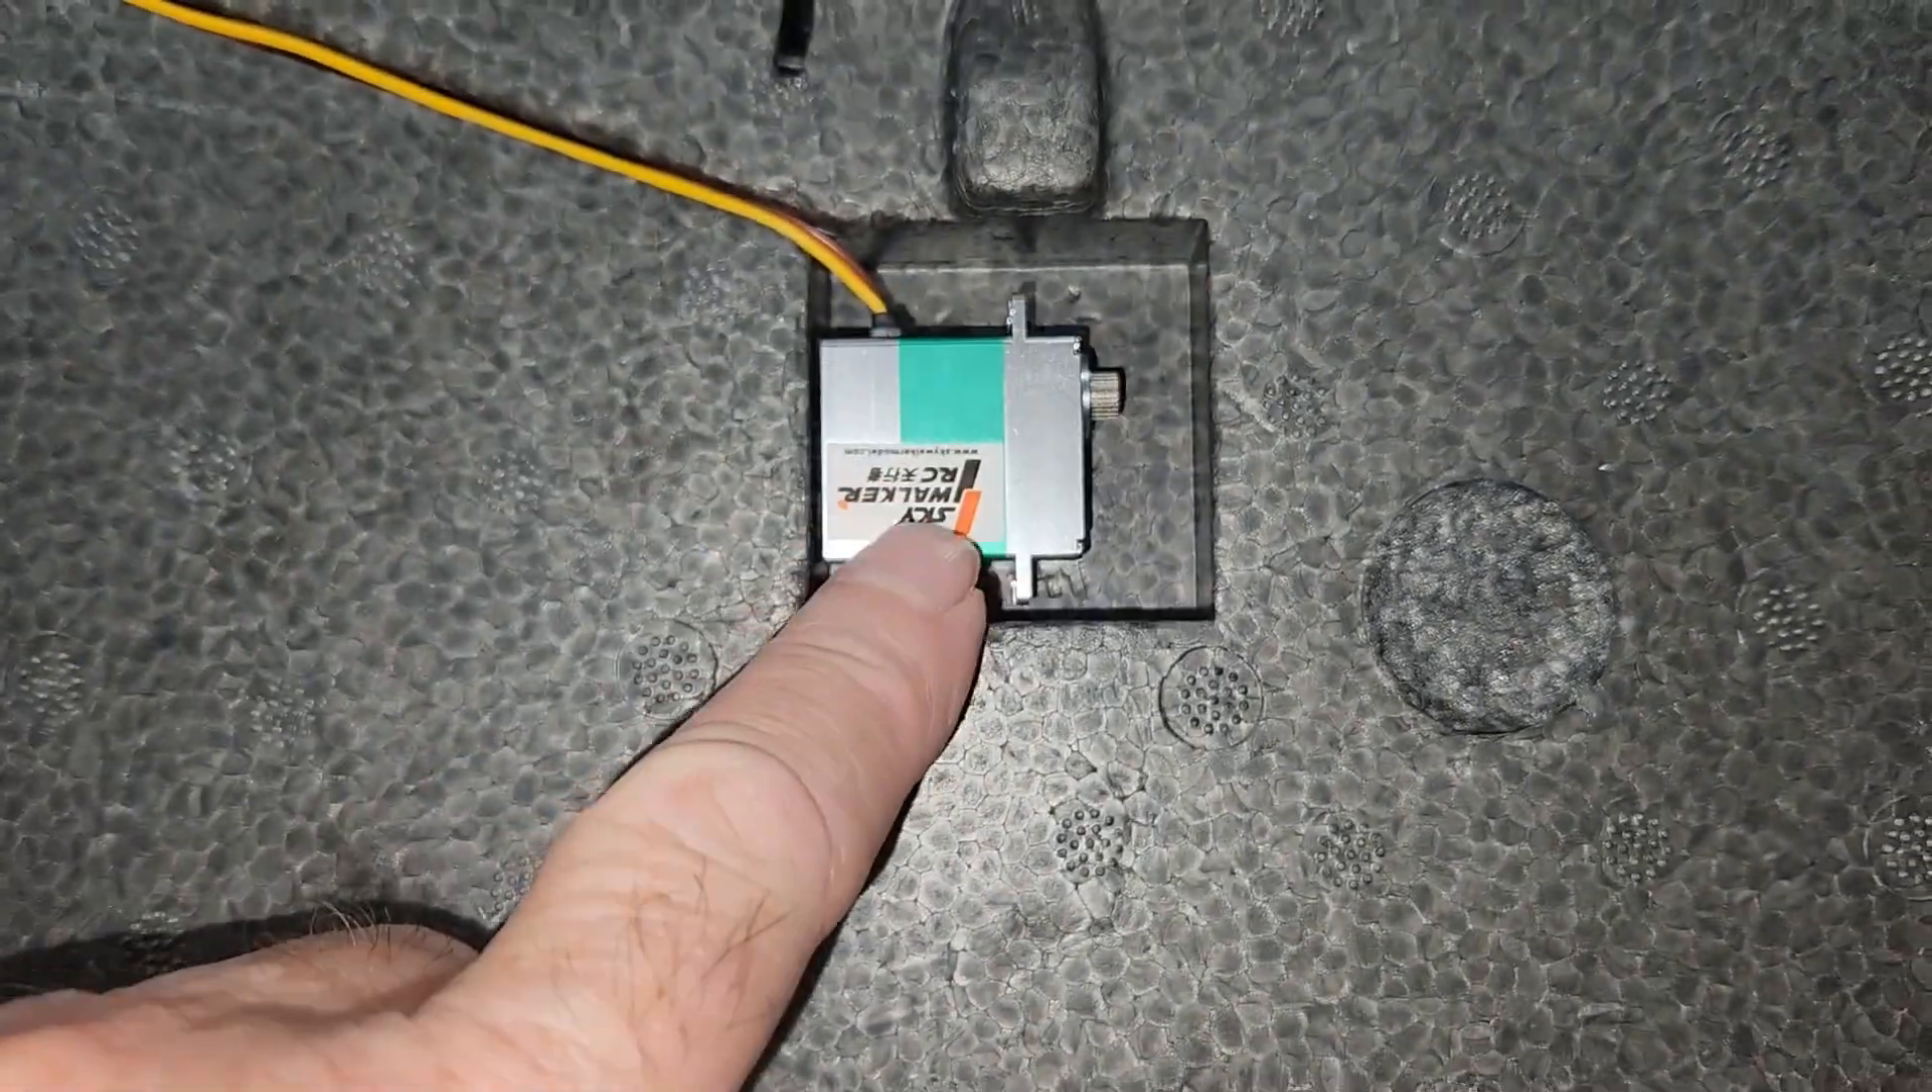As soon as I took the servo out of the package and dropped it into the wing, there was obviously a problem. It's much smaller than the opening is.